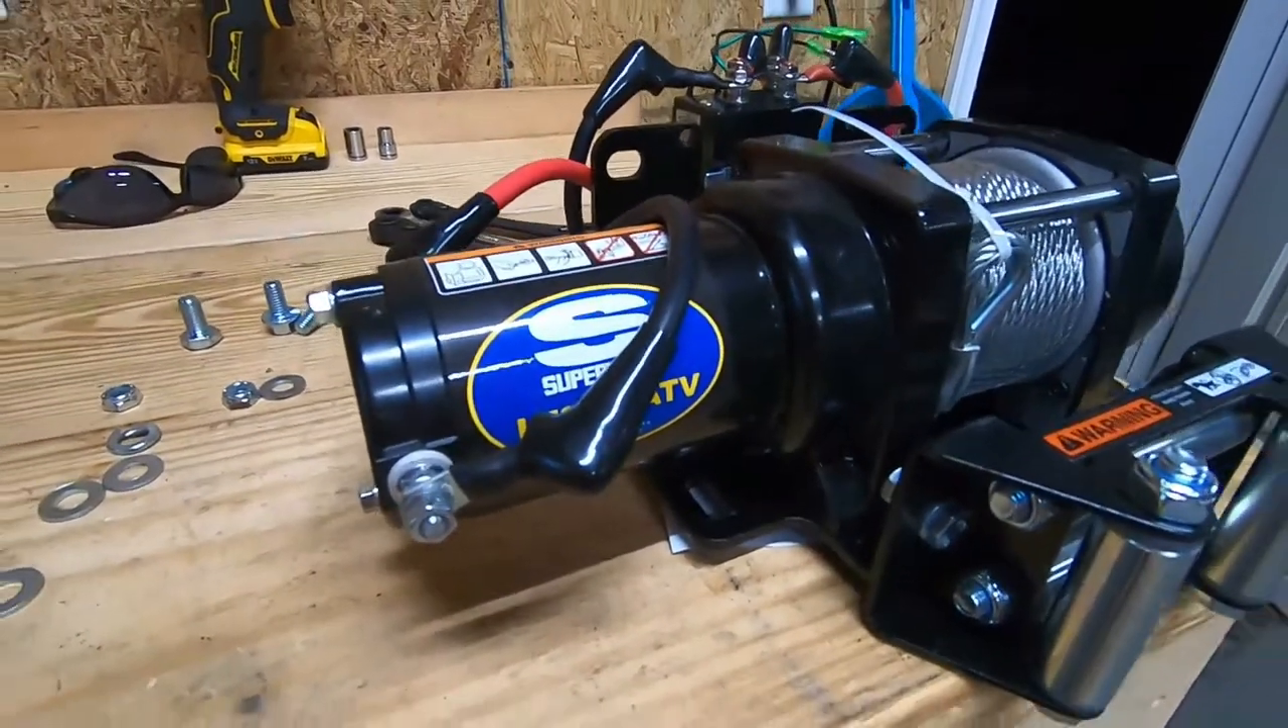So went ahead and got everything mounted up here on the KFI winch plate.